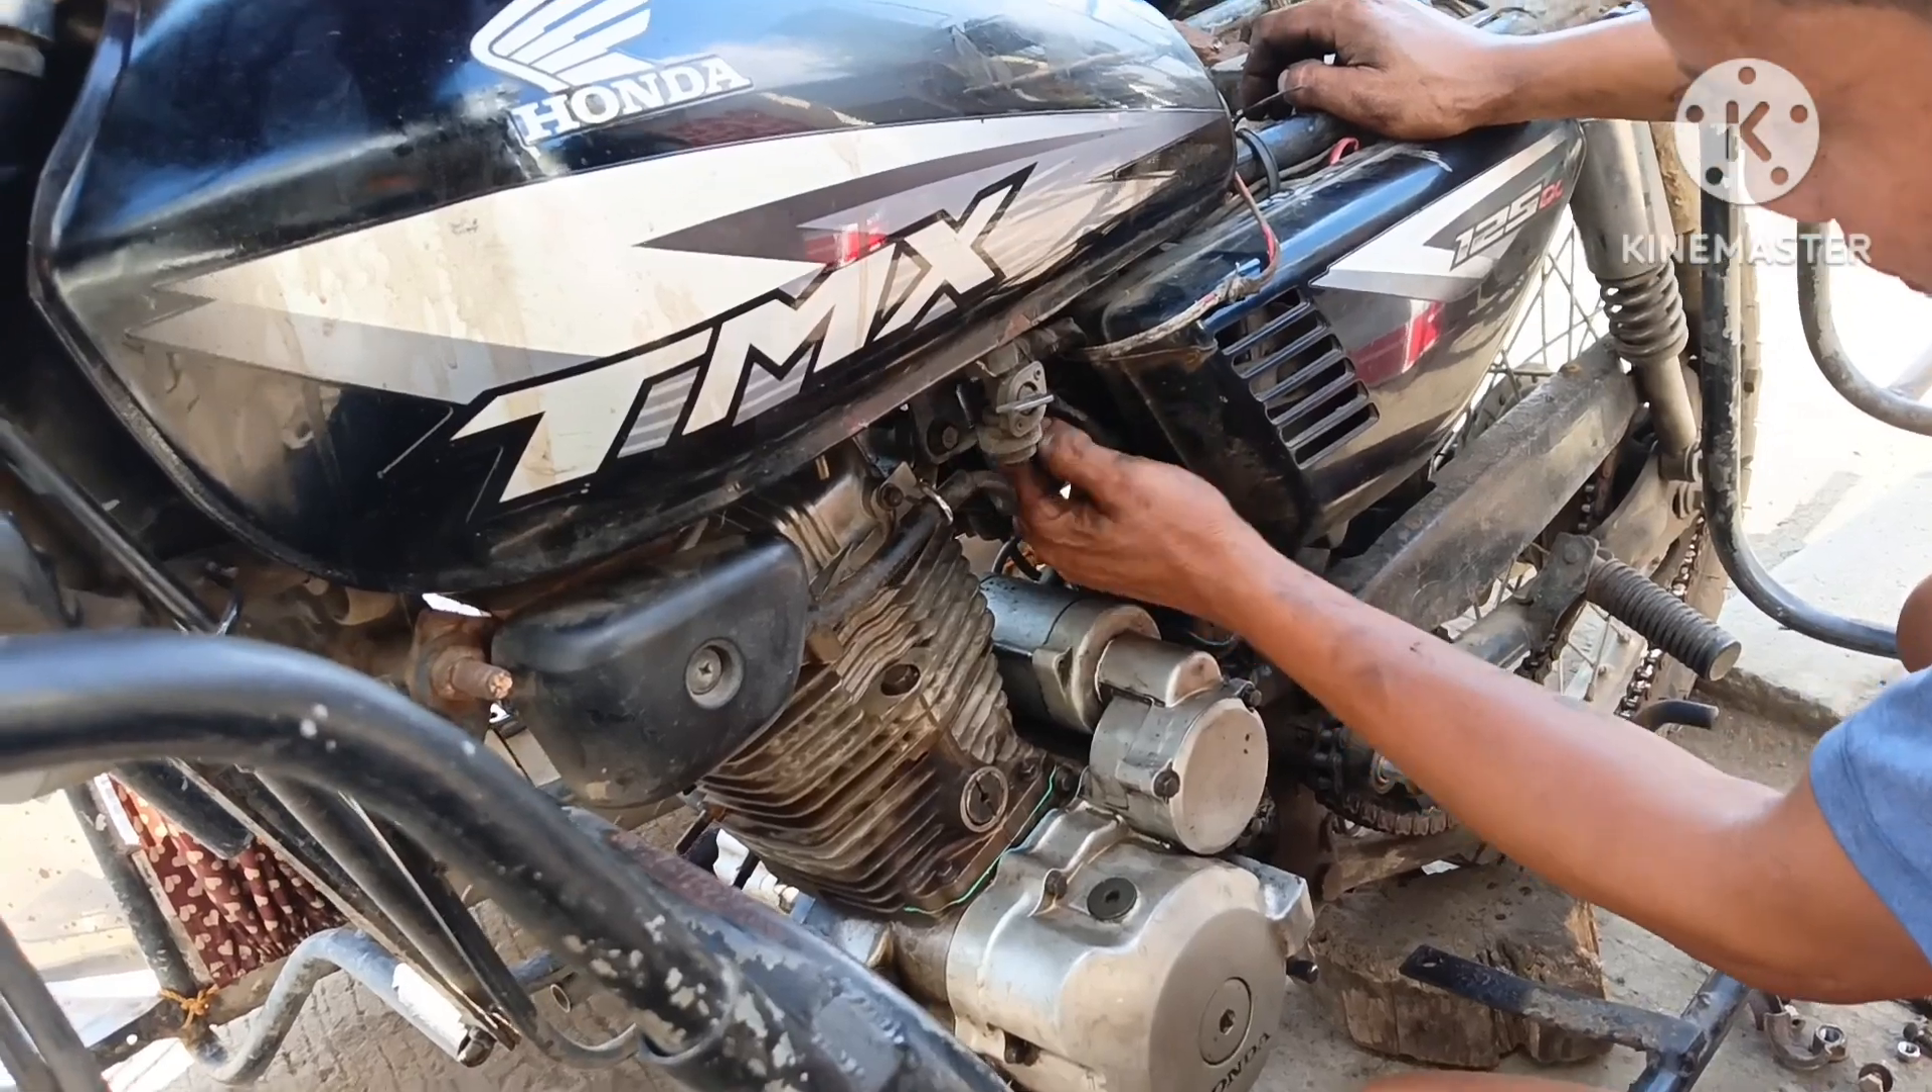Nakabit na po yung makina dito sa kanyang body.